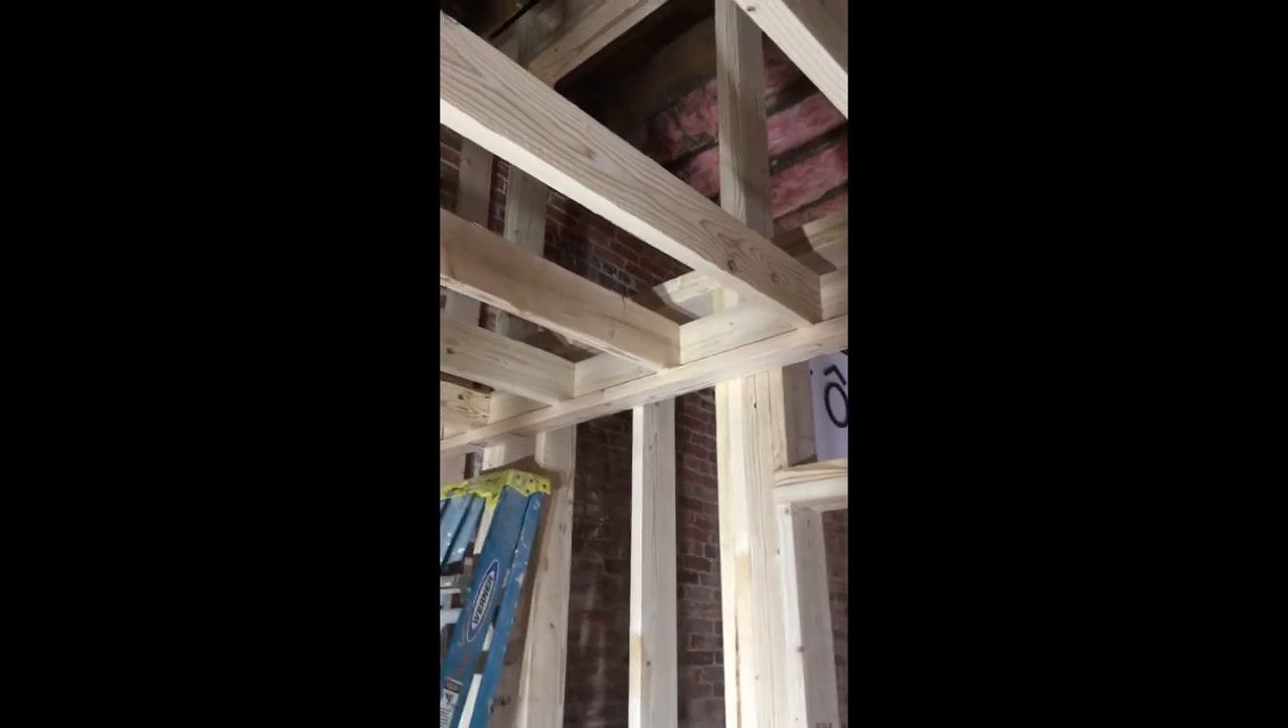The ceiling joists are set and everything's just tacked now so we'll go back in and put in the joist hangers and nail everything off fully.